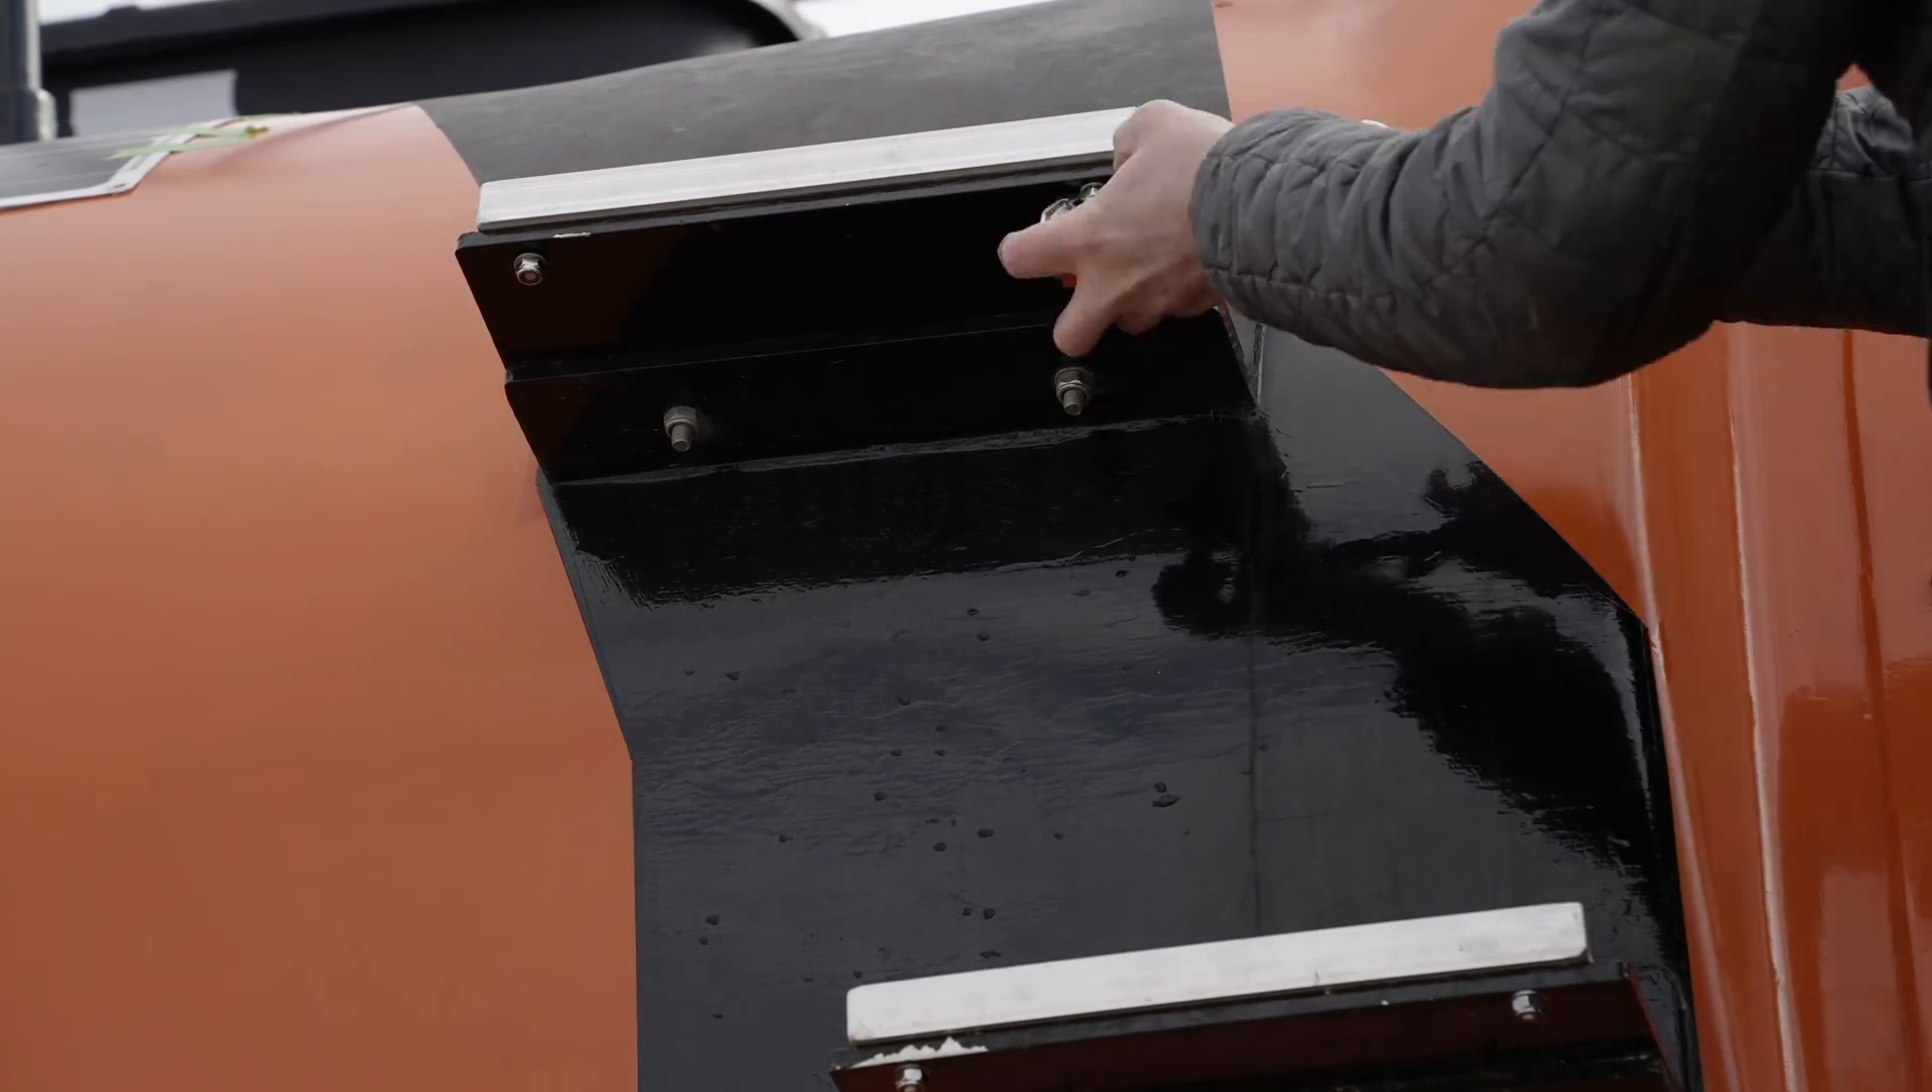Anyhow, masterfully, the bolts ended up going through the holes.